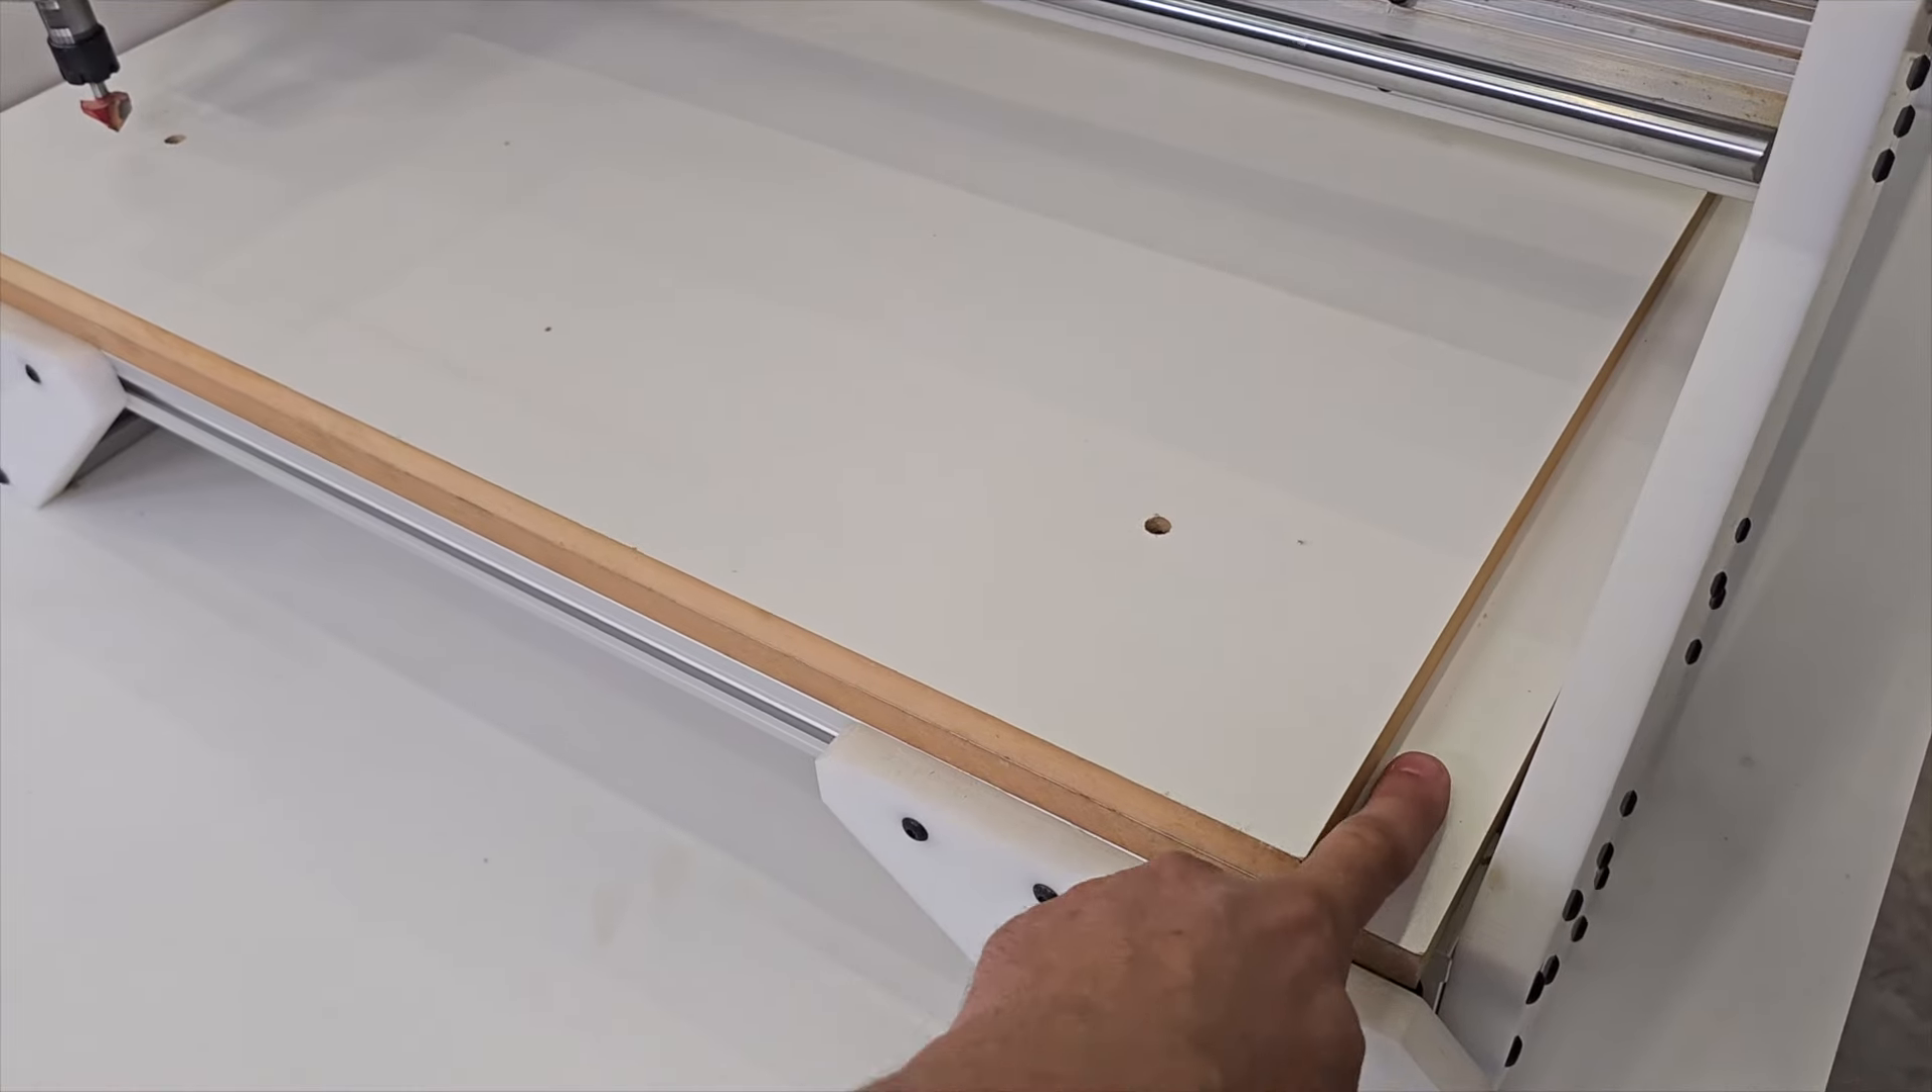E olha só, eu instalei aqui na nossa Revolution 2, uma chapa de MDF embaixo, para ser a mesa da máquina, da estrutura.